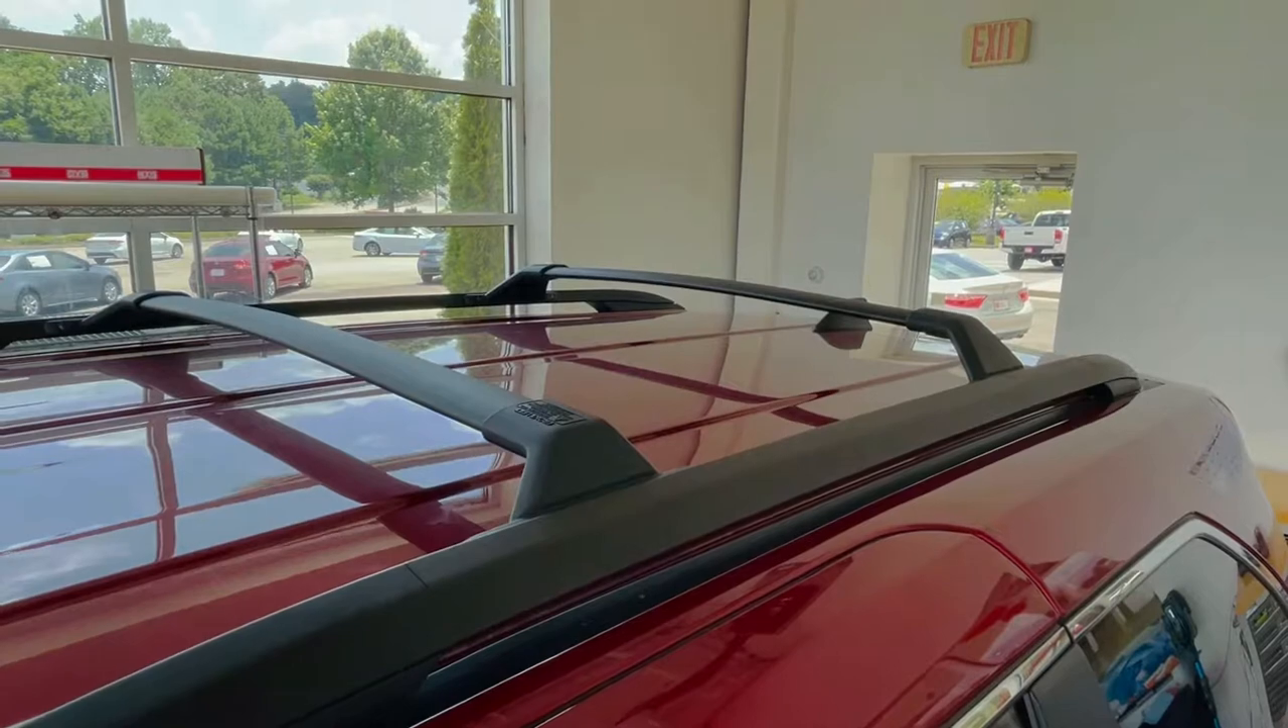So here we are the finished product roof rack crossbars on the new 2021 Sienna Hybrid.